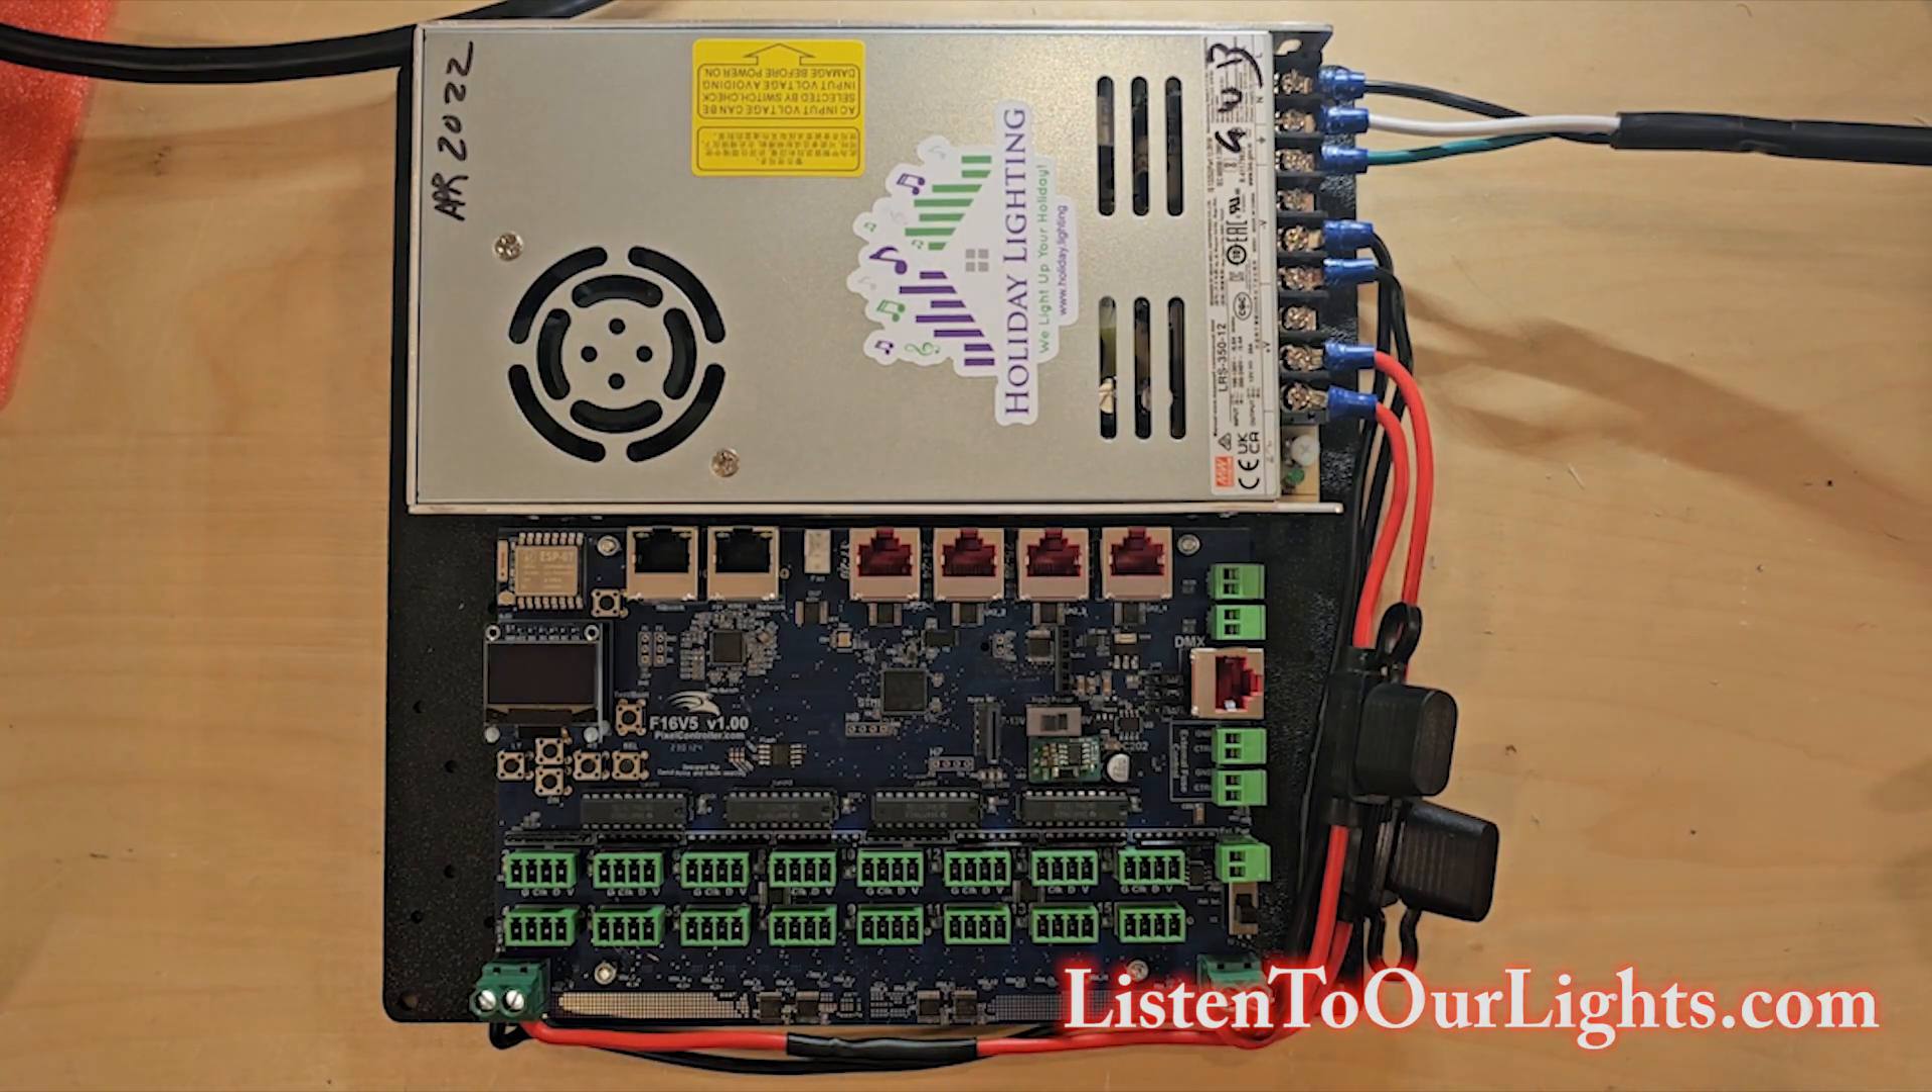We have the board mounted to the the mounting plate we have the power supply mounted on the mounting plate.